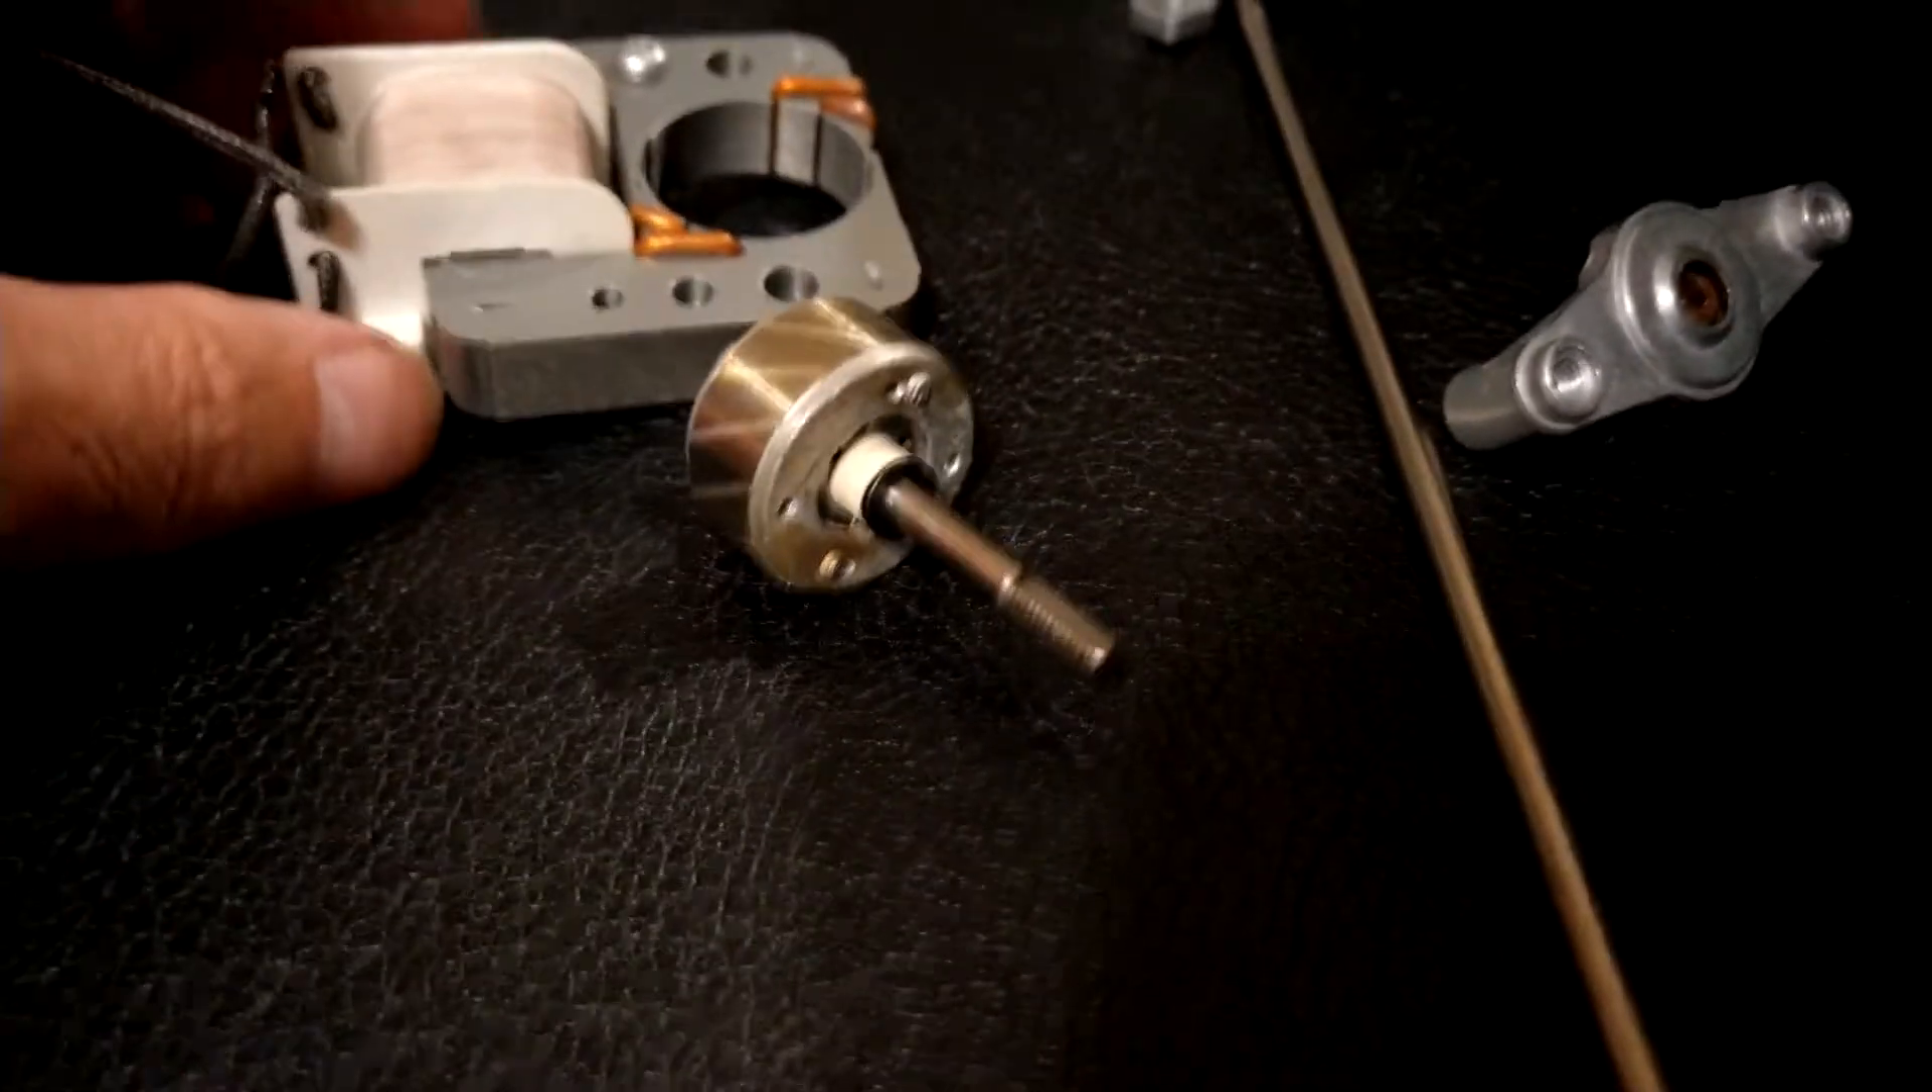Now, for this video I've already started taking this motor apart.